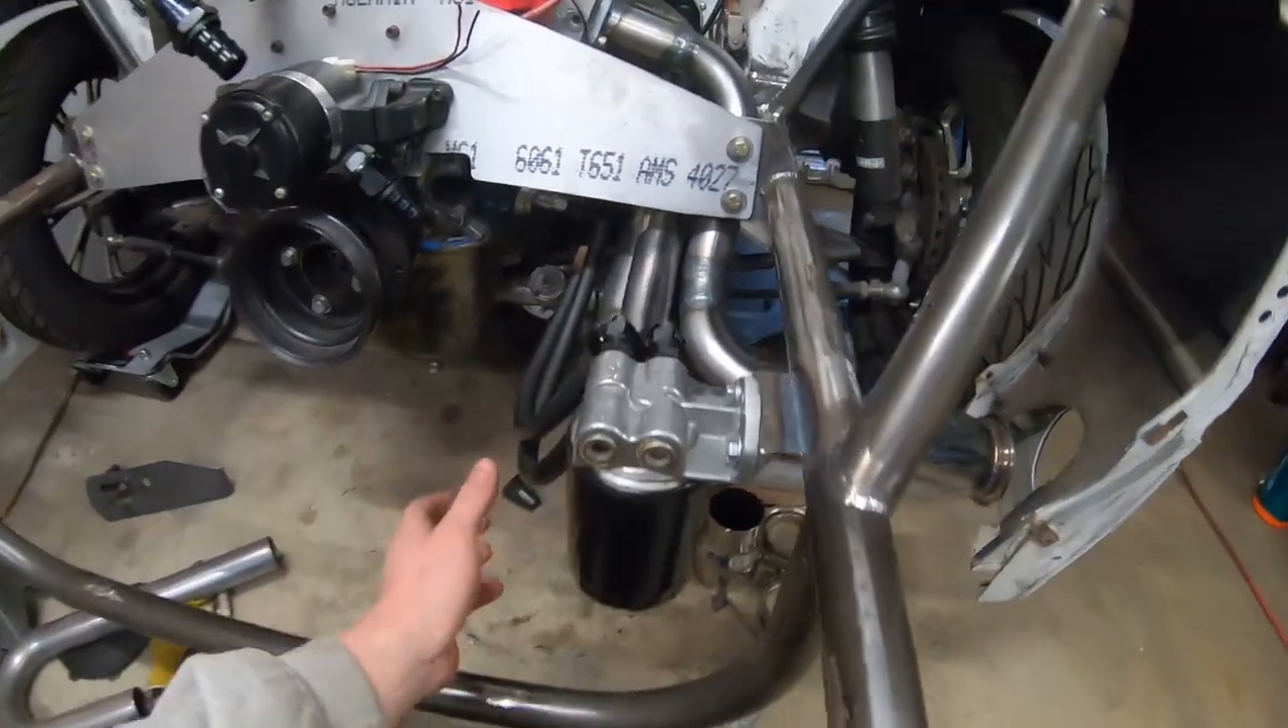I got my oil filter relocation mocked up.